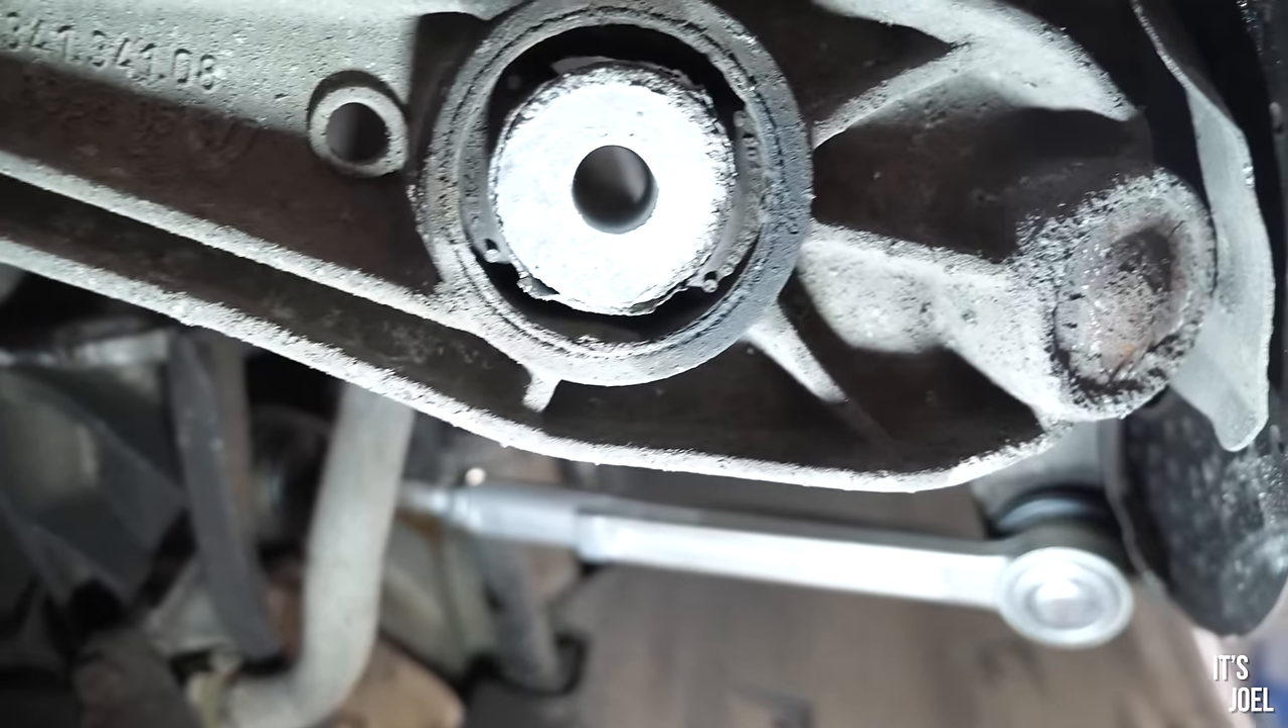You can see how the rubber is coming away from the aluminium insert.